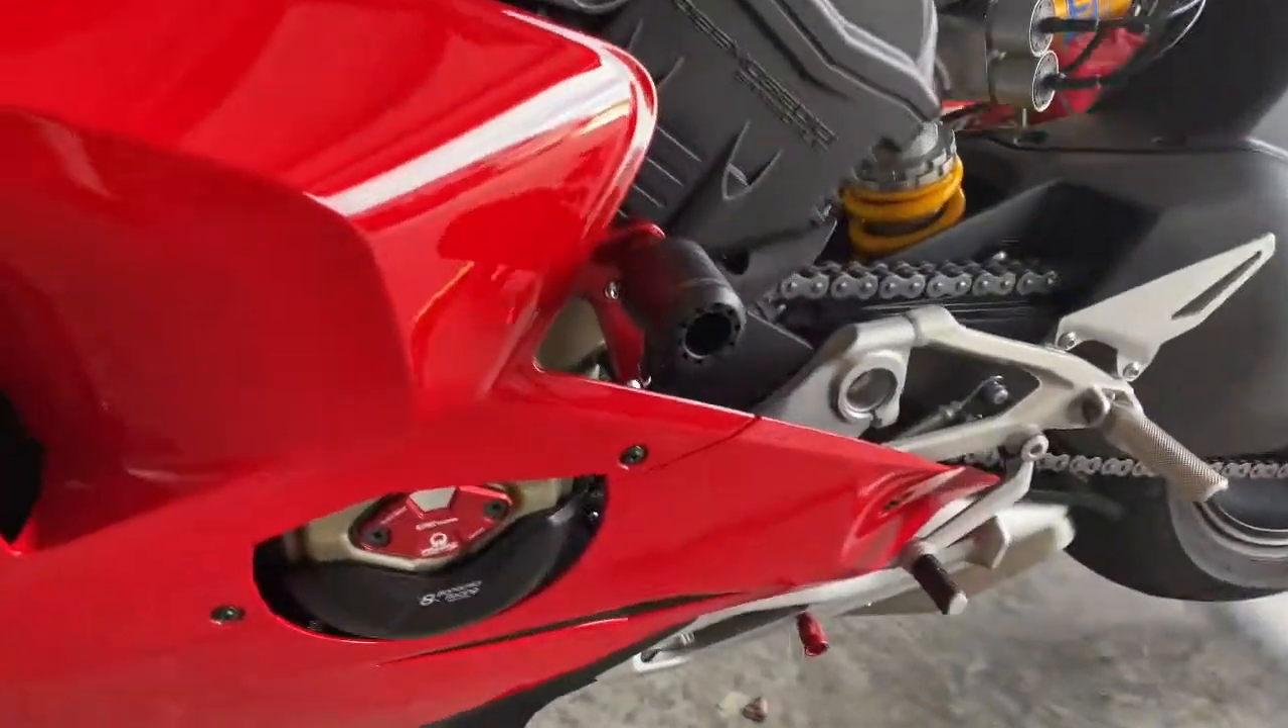Got the CNC frame sliders installed.